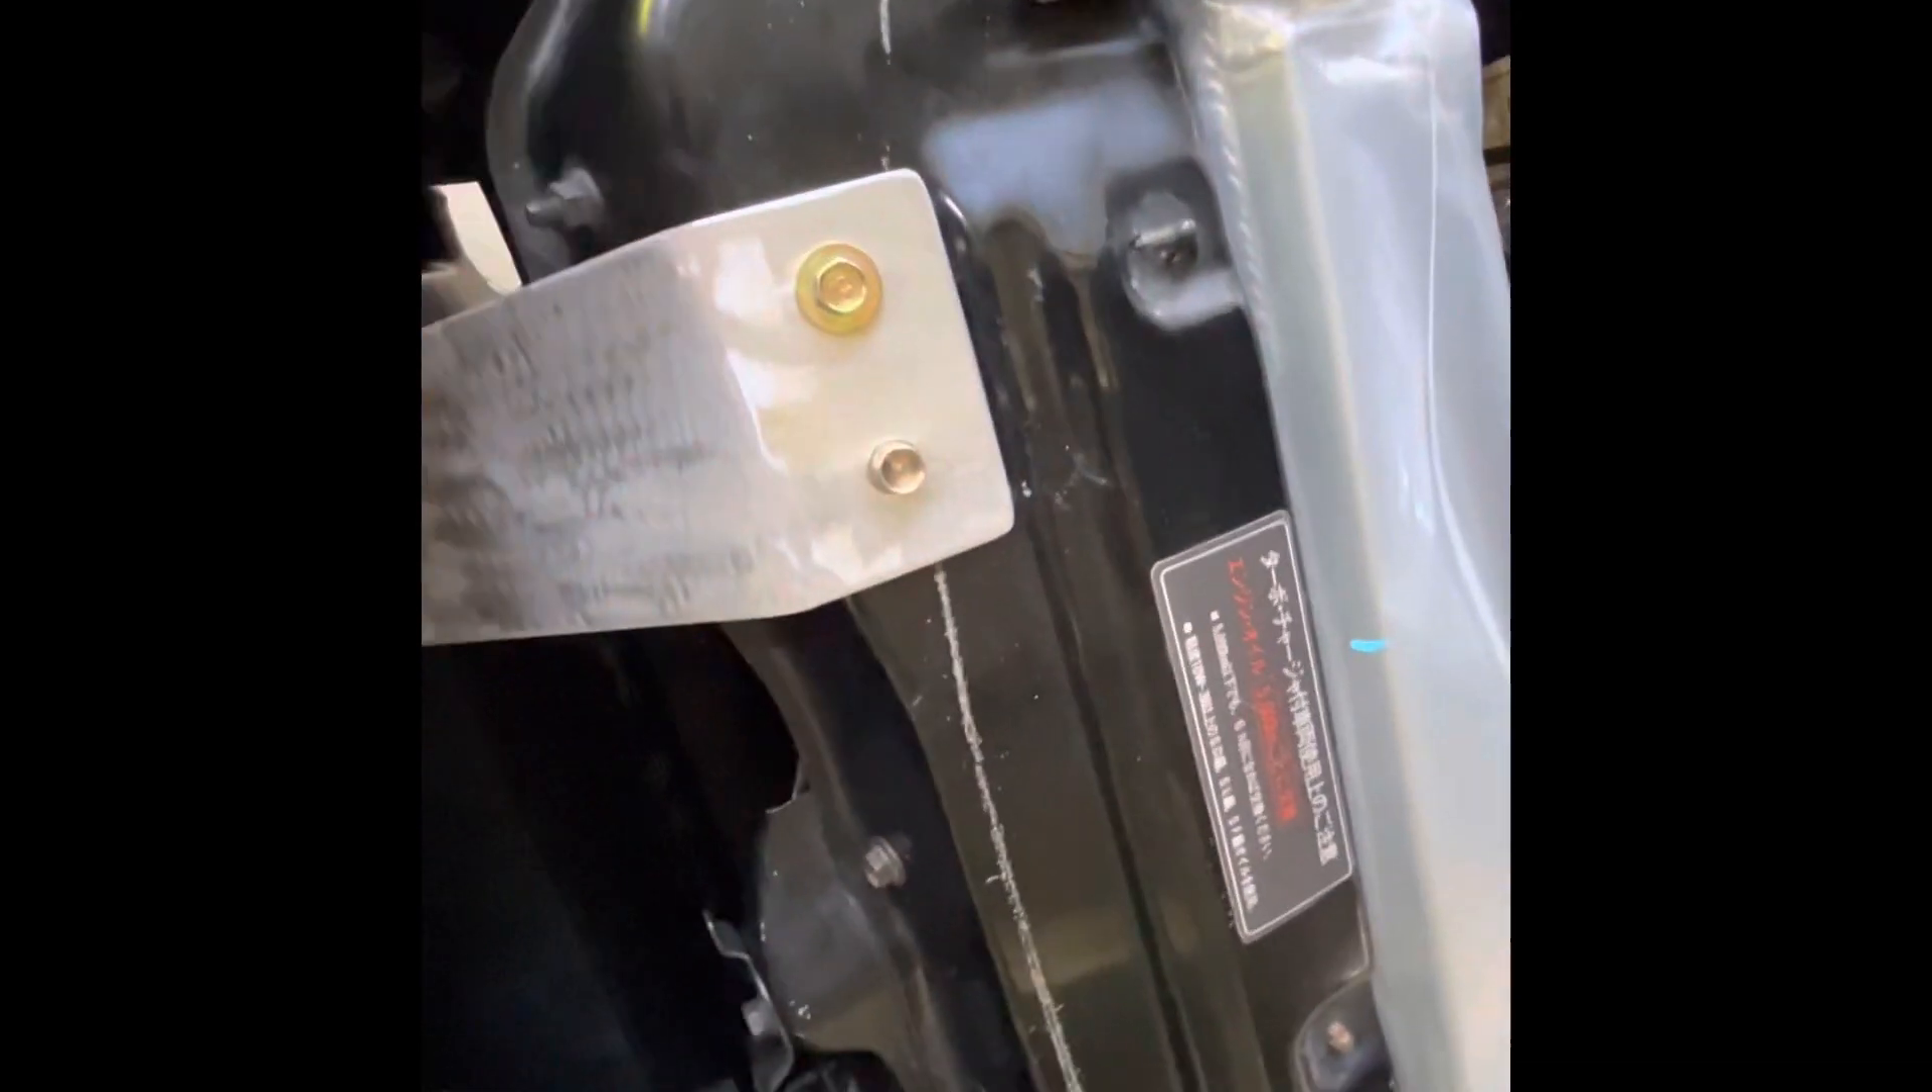That's the finished brackets from the top some temporary bolts in there for now until we get some more stainless fasteners.